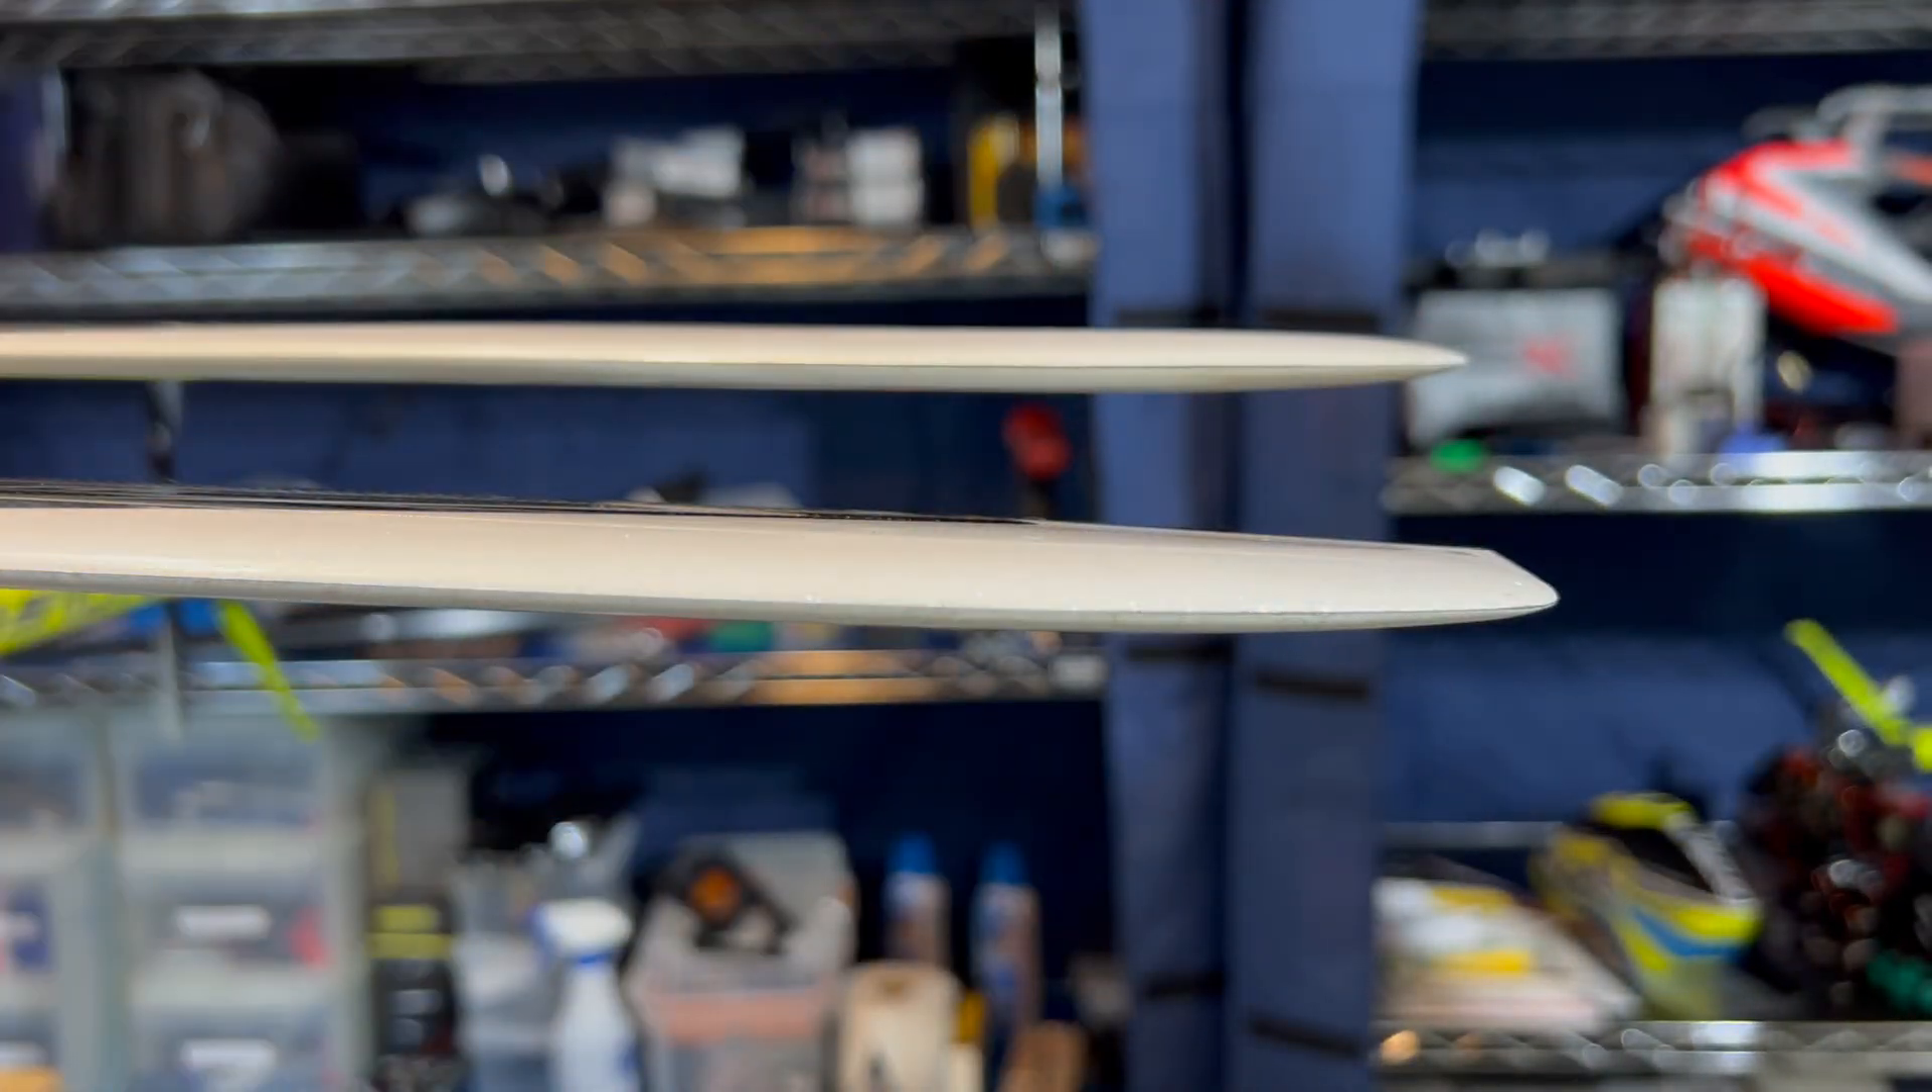As I can see here uh this is the master blade and I can see that this uh uh other blade is not in the same plane. So basically they're not tracking.